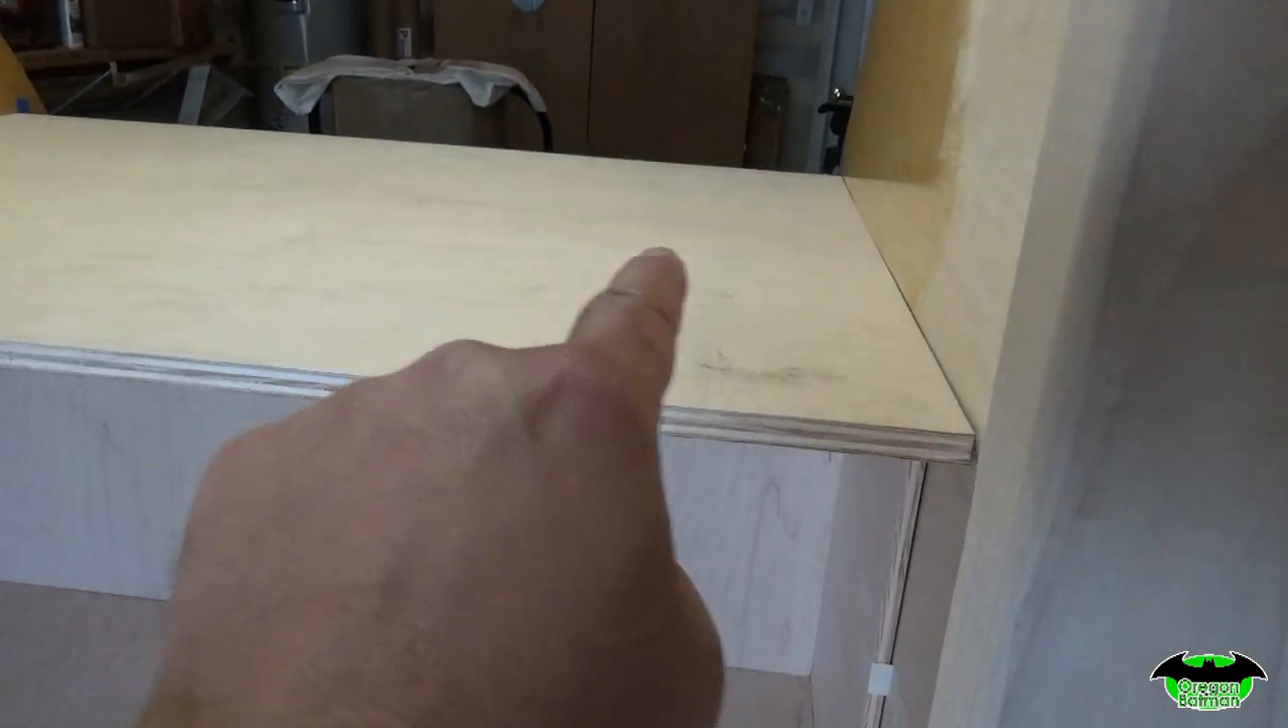Alright, so we've got the countertop setting in place.